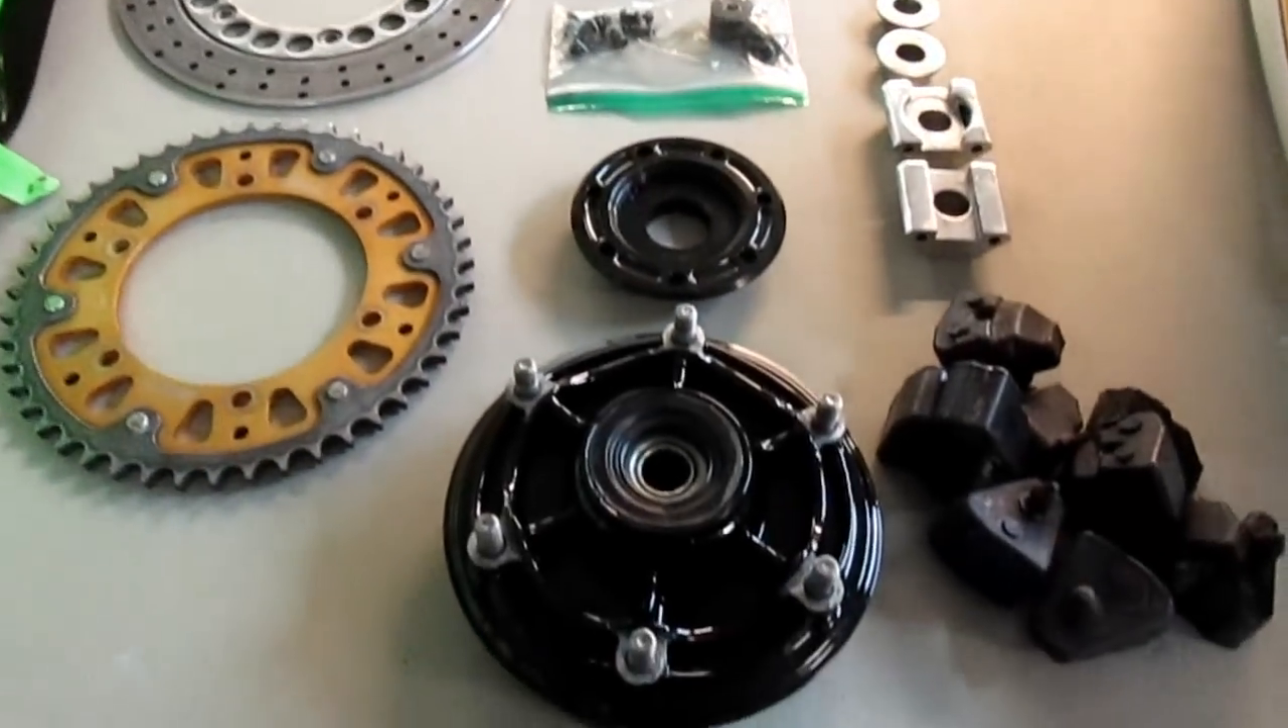Now we still have to finish up Glenn's tank when he has some time available and we've got the little parts of the uh the rear wheel to assemble here.